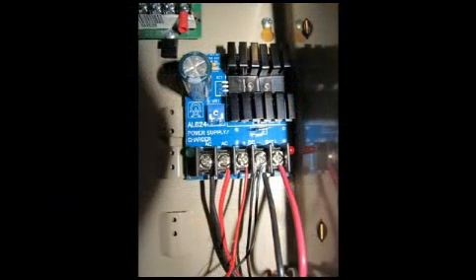And there you have it. A fully installed supplemental power supply.